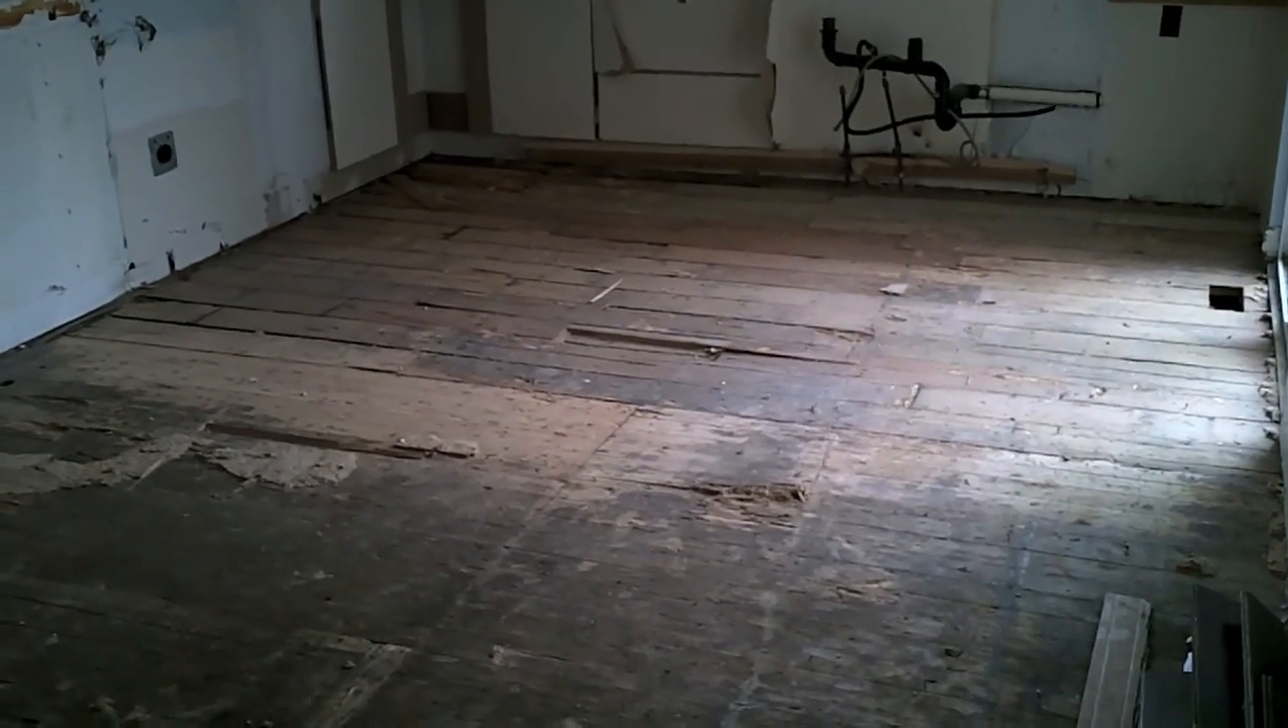And you can see the entire floor has been stripped off.